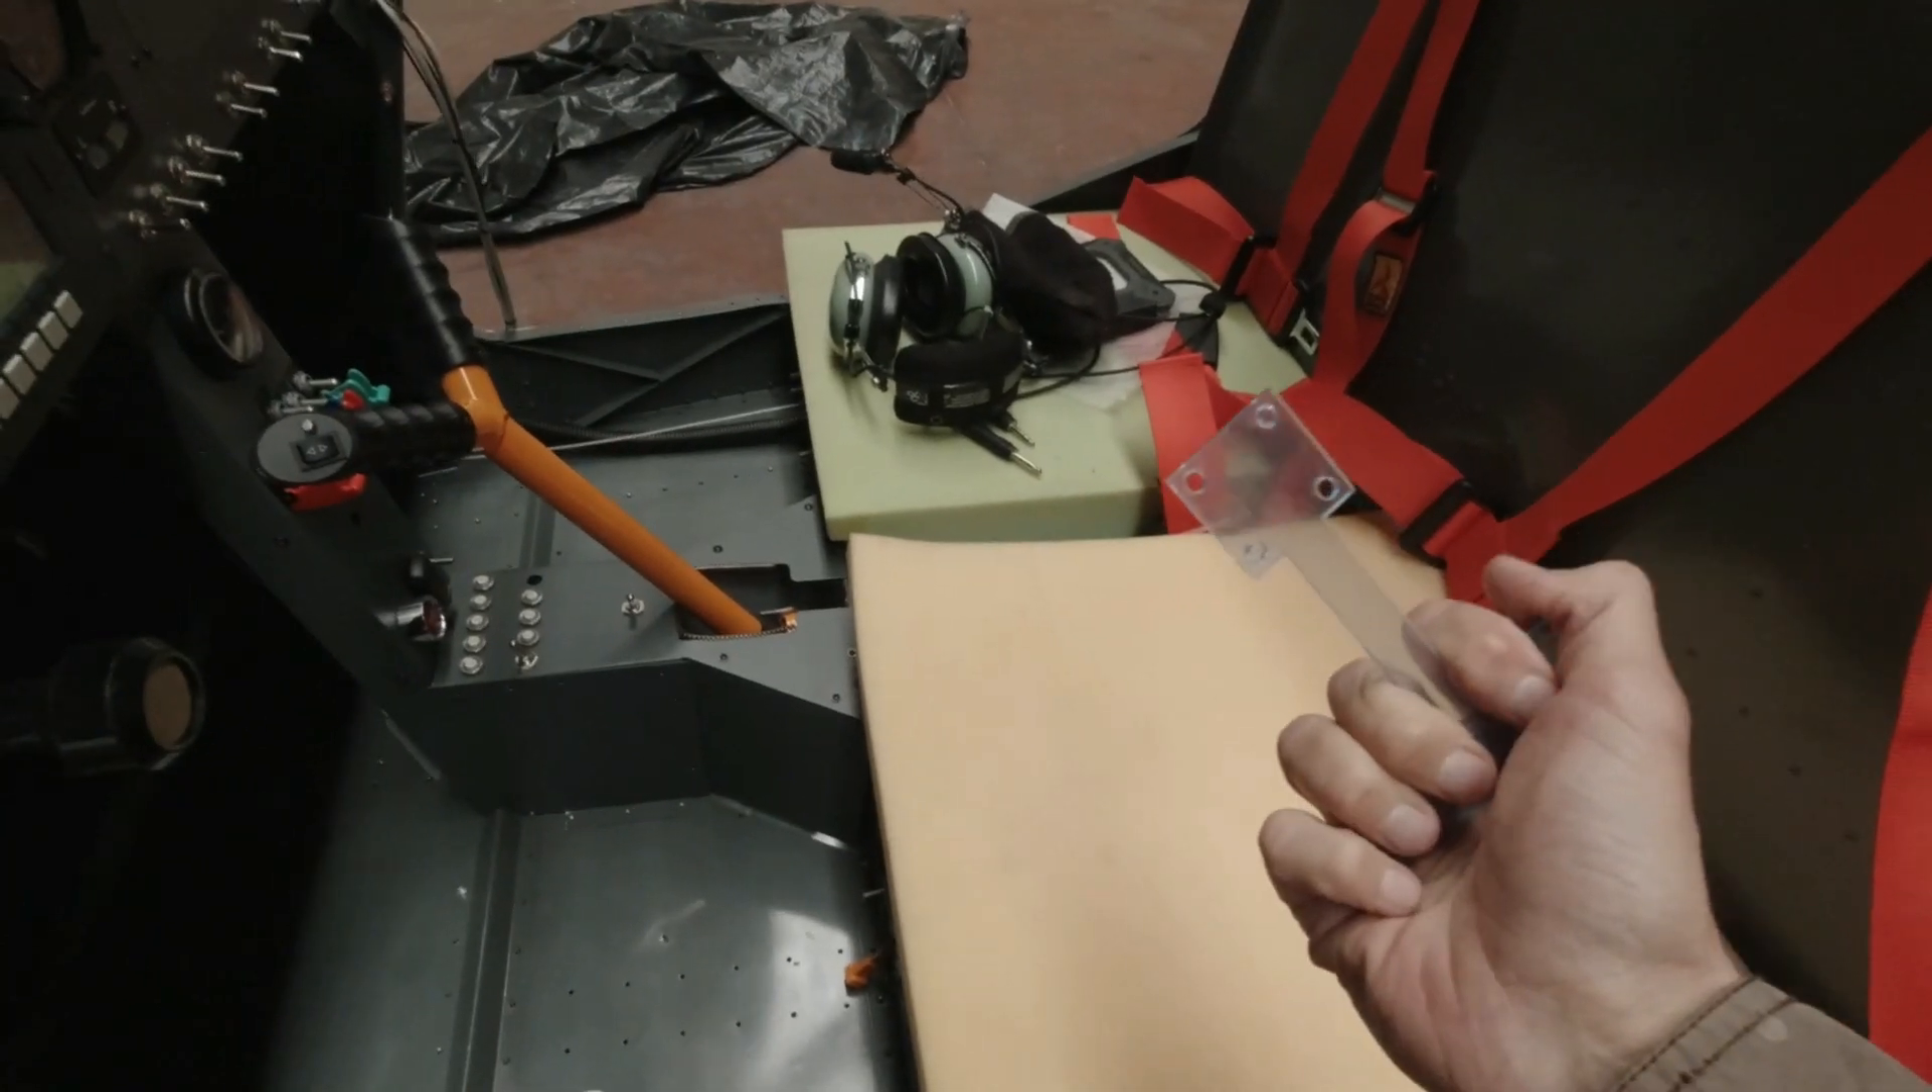Una vez que tengo la pieza del asiento puesta he puesto aquí la goma espuma.